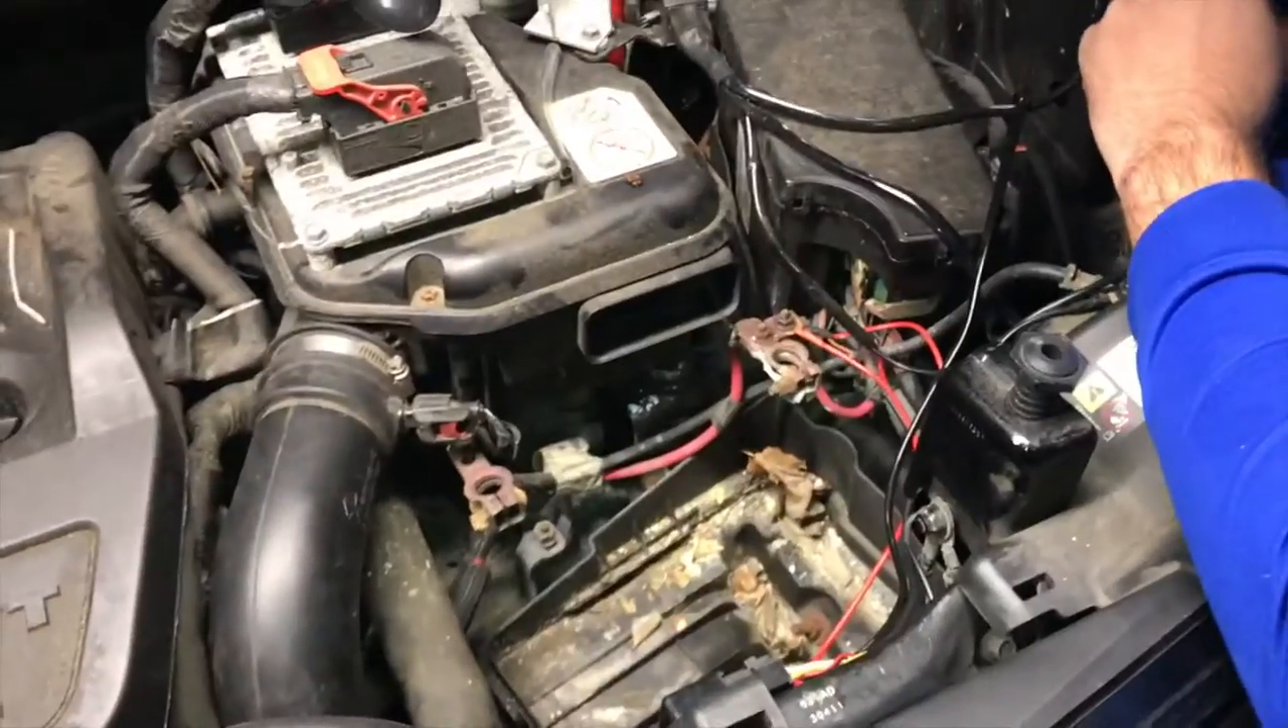All right, so everything's back together except for the battery.